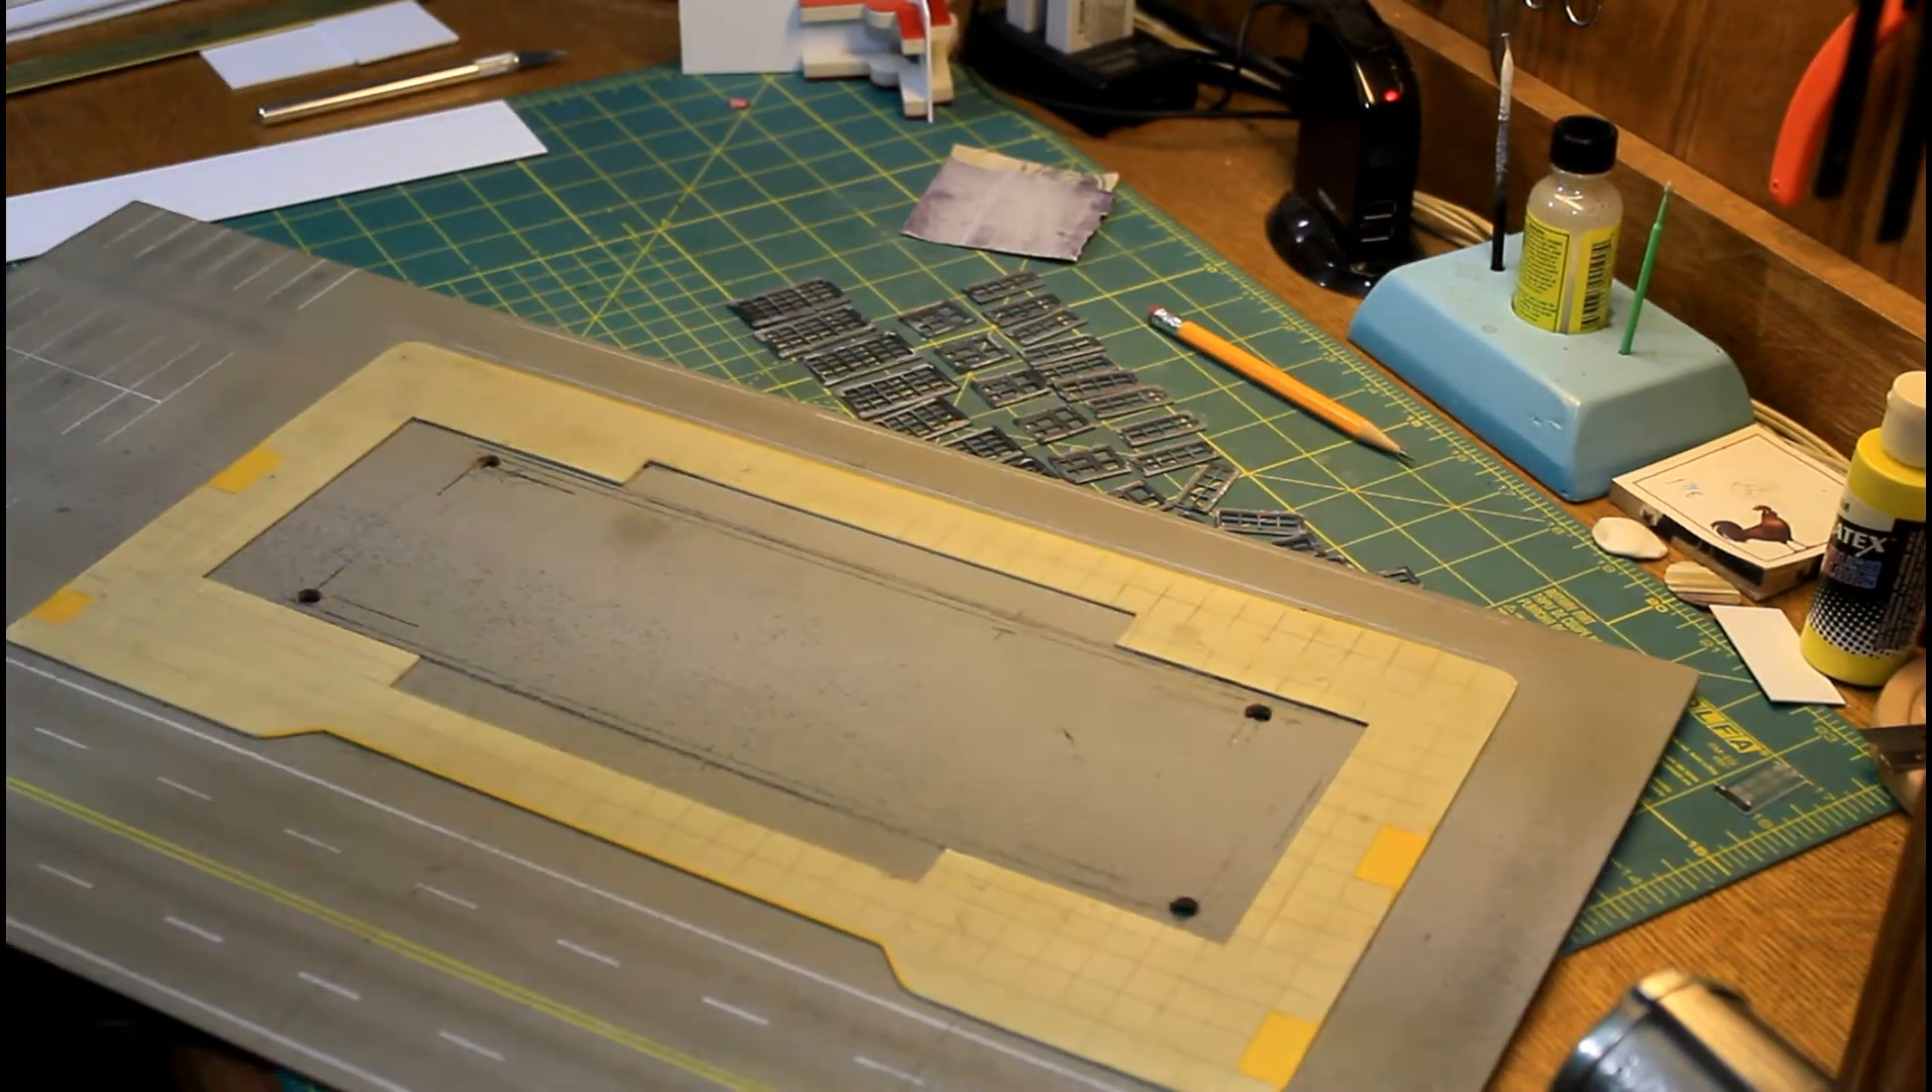So this sidewalk and this whole thing, it's all put into place. Now I've also gone in and I measured out exactly where the lower level is going to go.